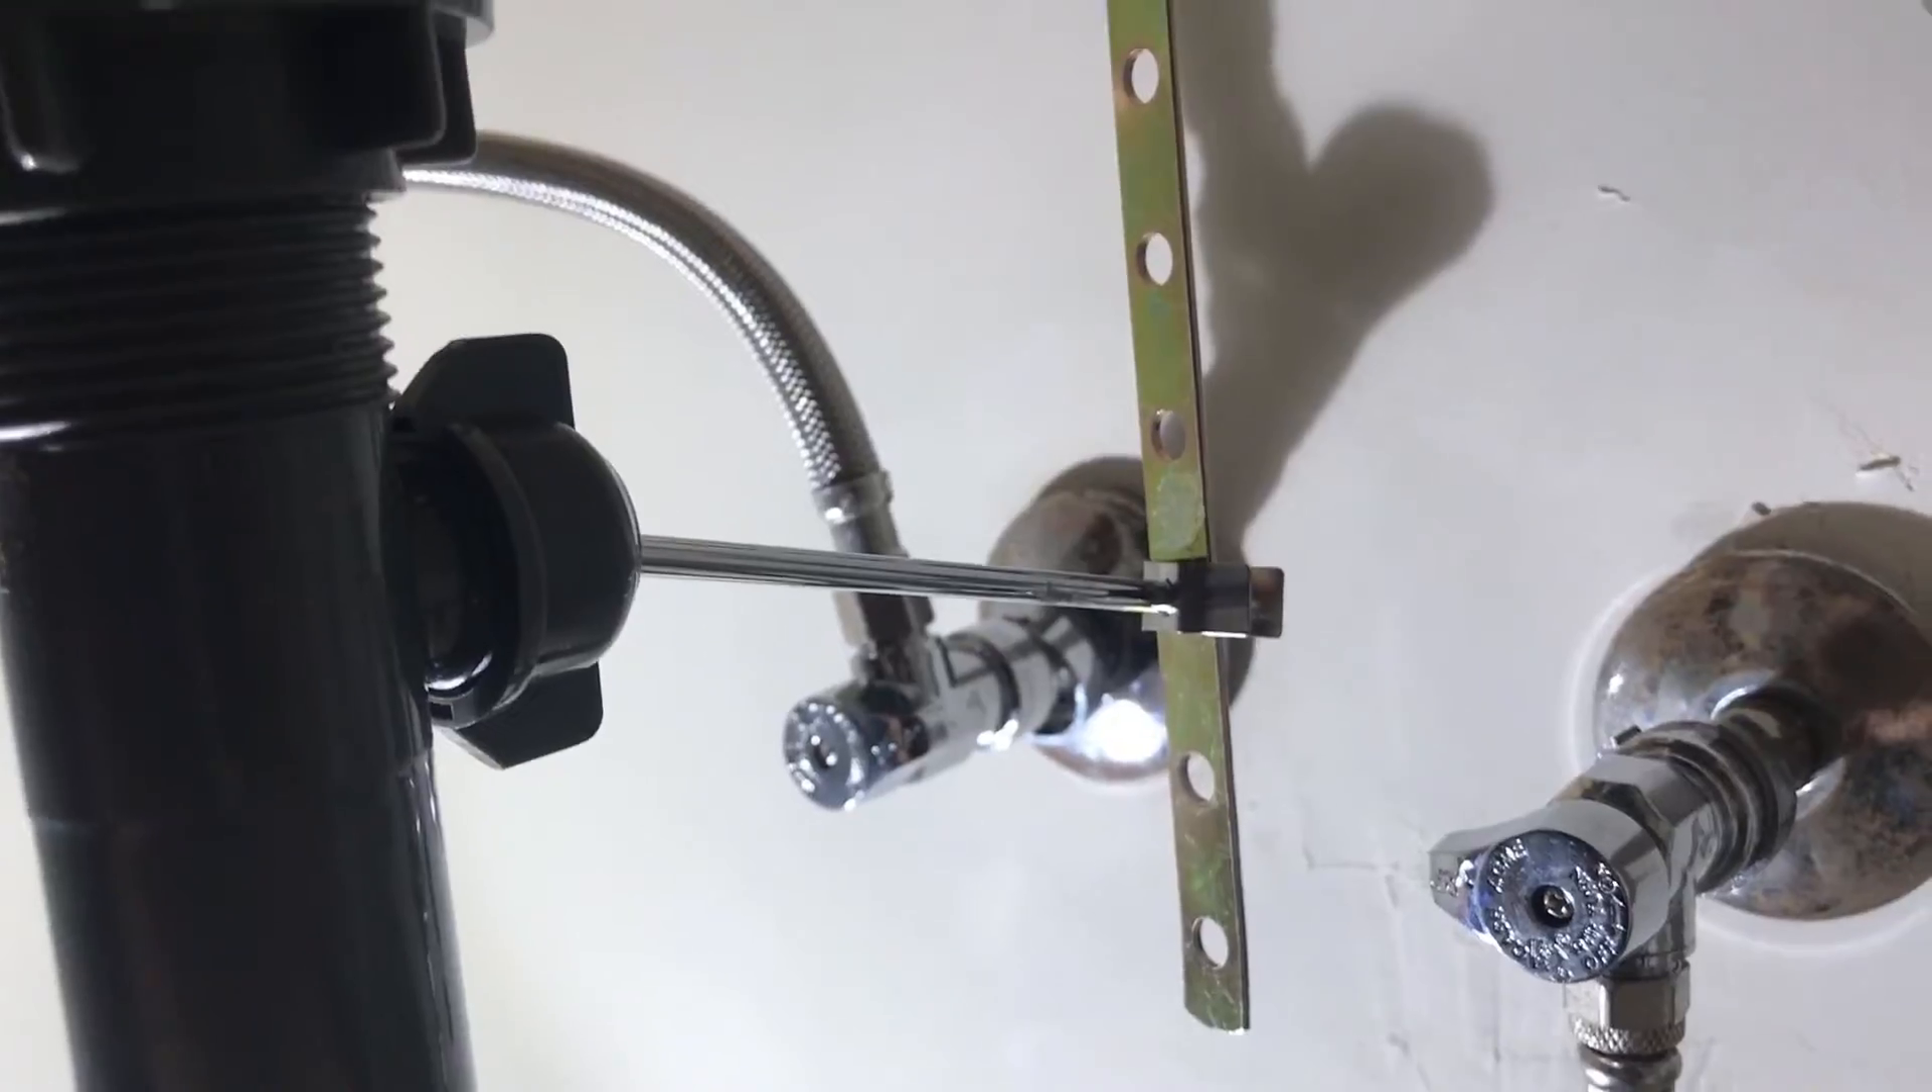This is the pop -up drain once it's secured. It should look like this once you've finished installing it.